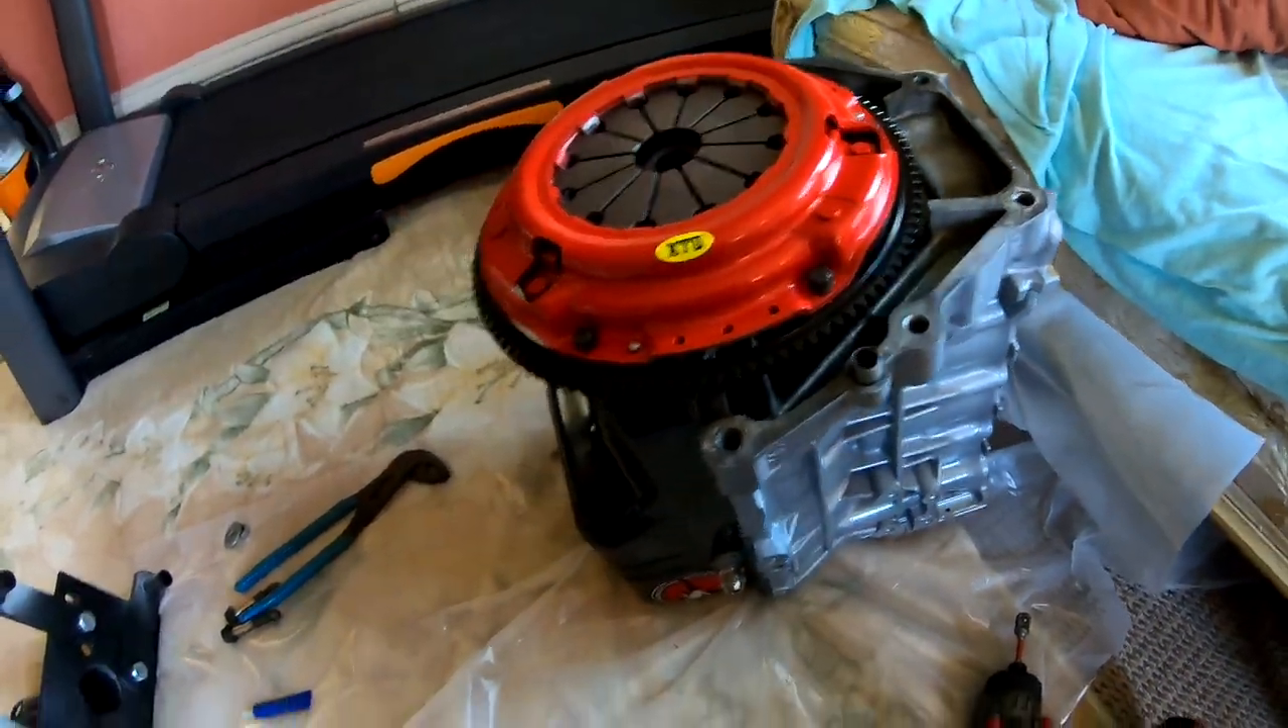And there you go. The clutch is on.